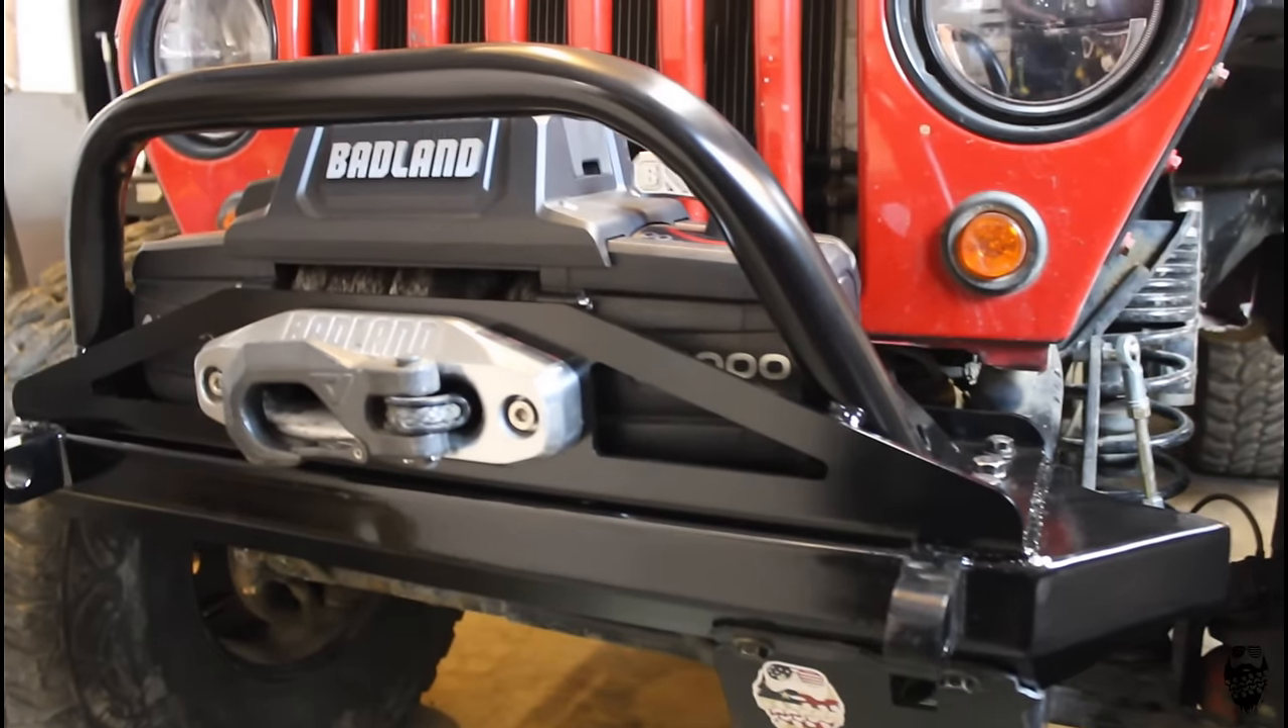All finished up with this custom front bumper that I built.